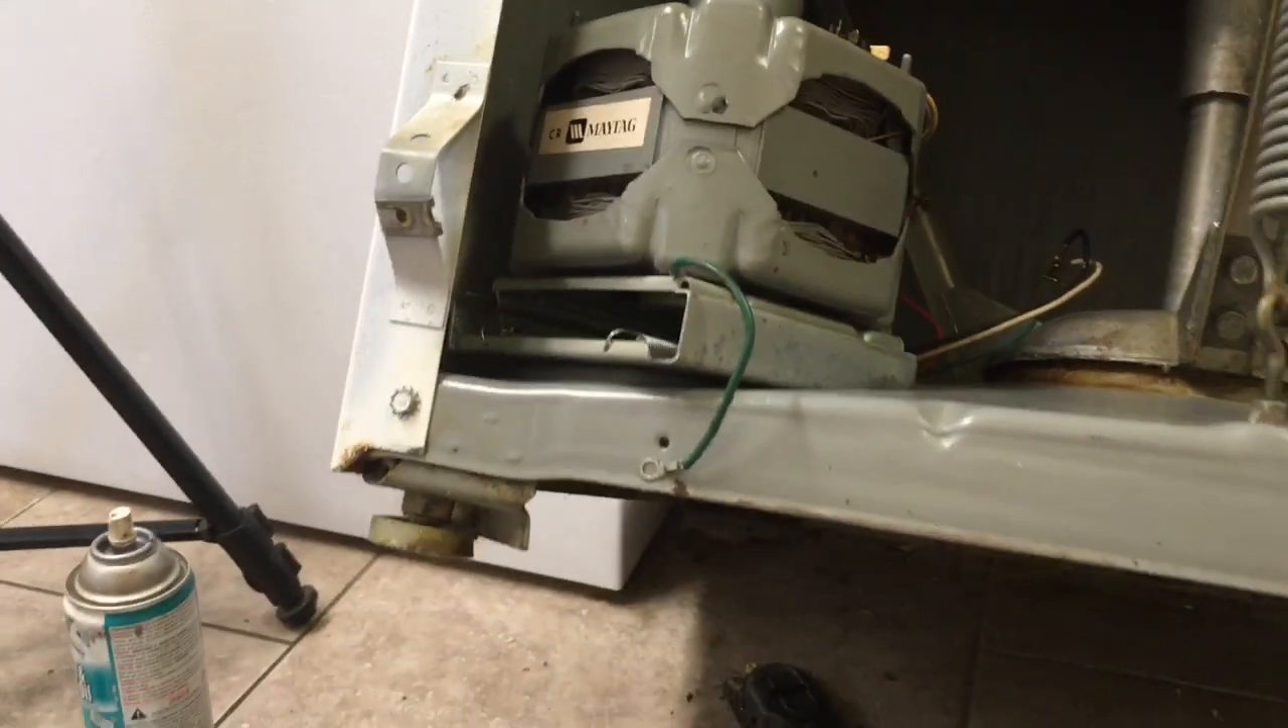Okay, the motor is mounted back in place.